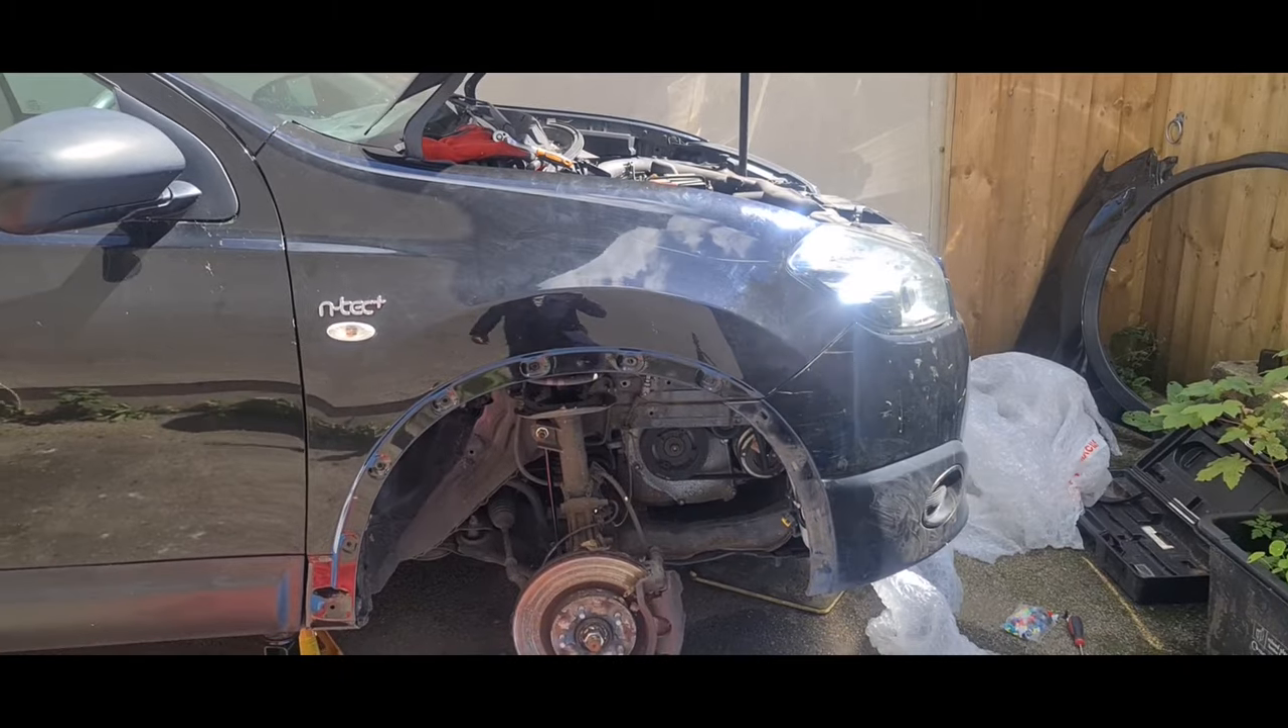As you can see guys the wing is on.